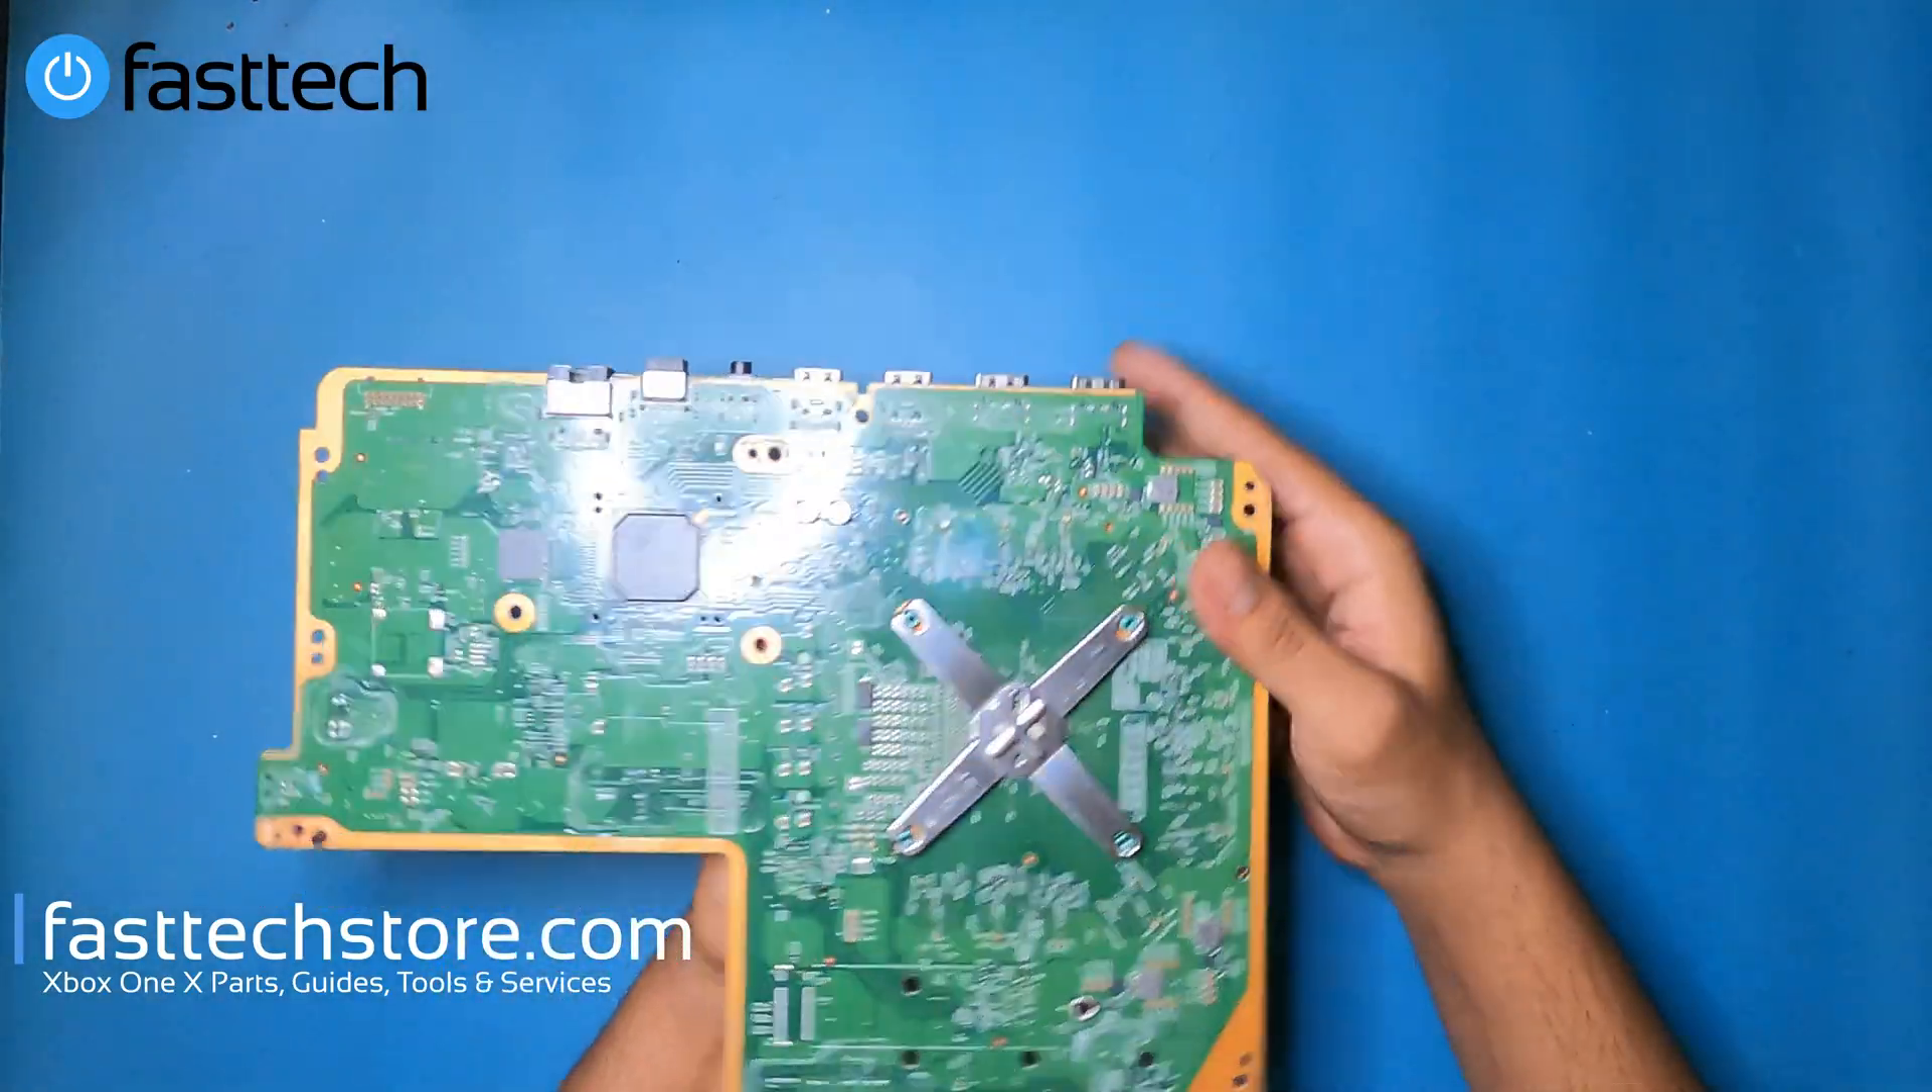Now the motherboard is out that's the xbox one x motherboard.